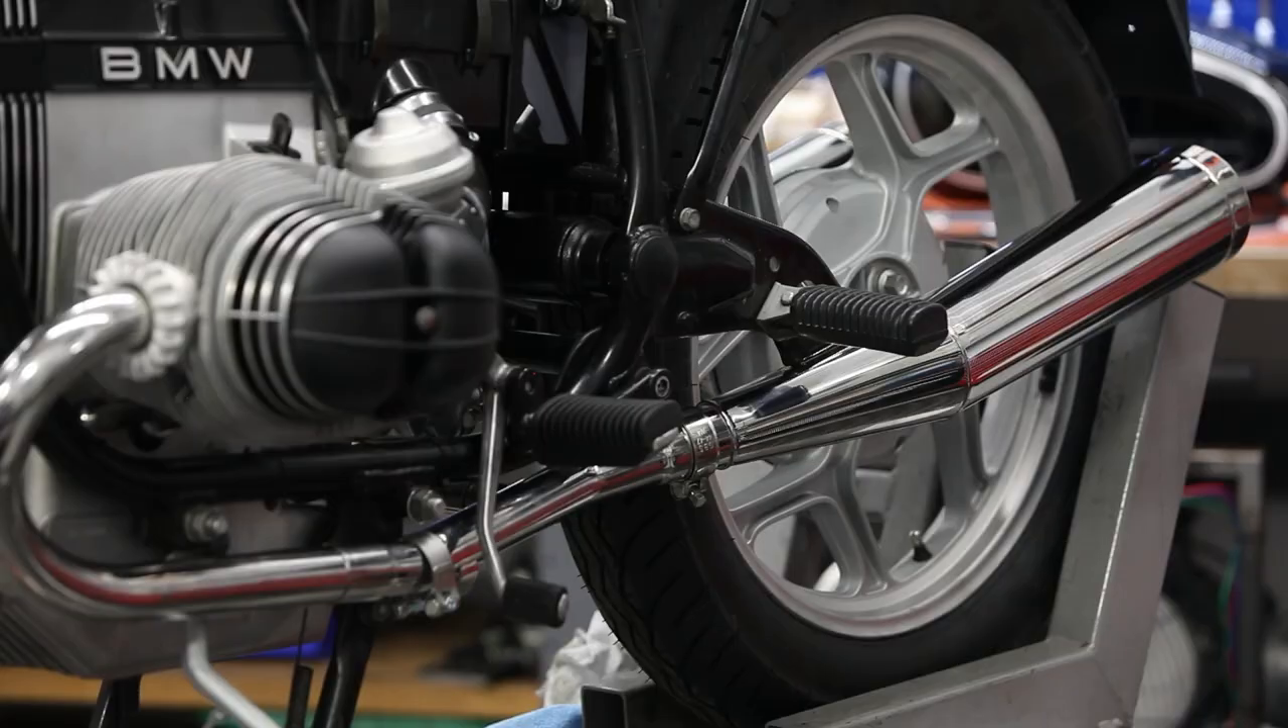Okay, so I've got the exhaust system all in place. The clamps are all kind of the way I want them to be.